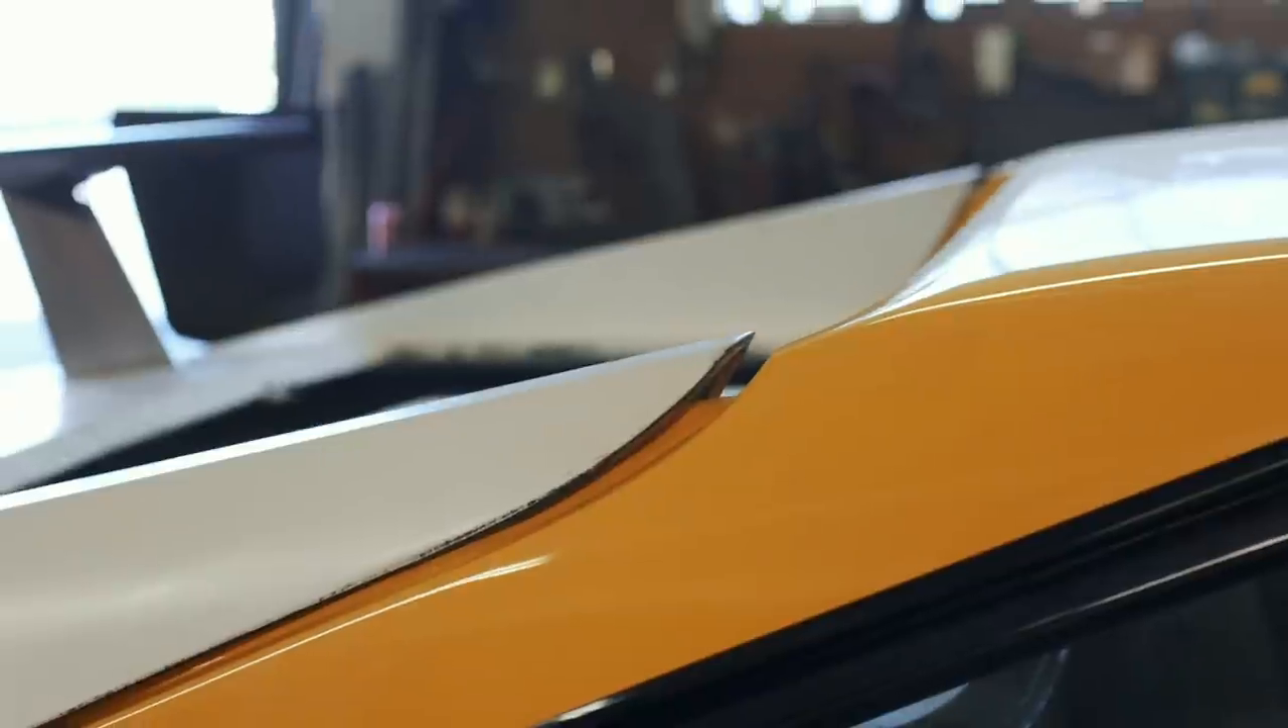If you have keen eyes, there's no question that you've seen just how poorly this engine cover has fit in the past. It doesn't sit down and match the sail panel lines at all.